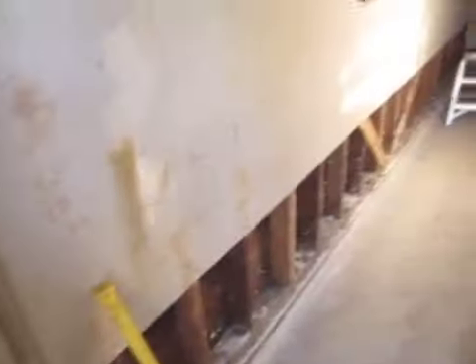We were here earlier, we removed some sheetrock, and we're going to remove the rest of the sheetrock on this wall today.